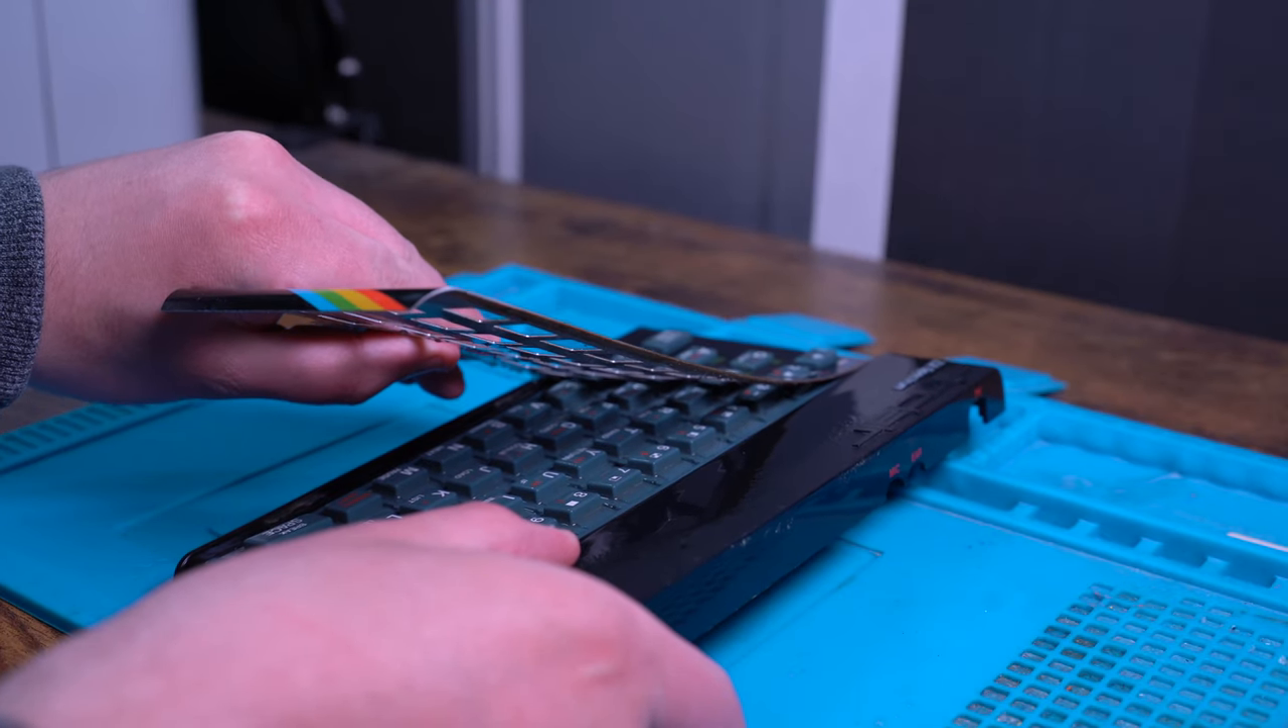With part of the plate already coming off, the process to remove it is going to be very easy.